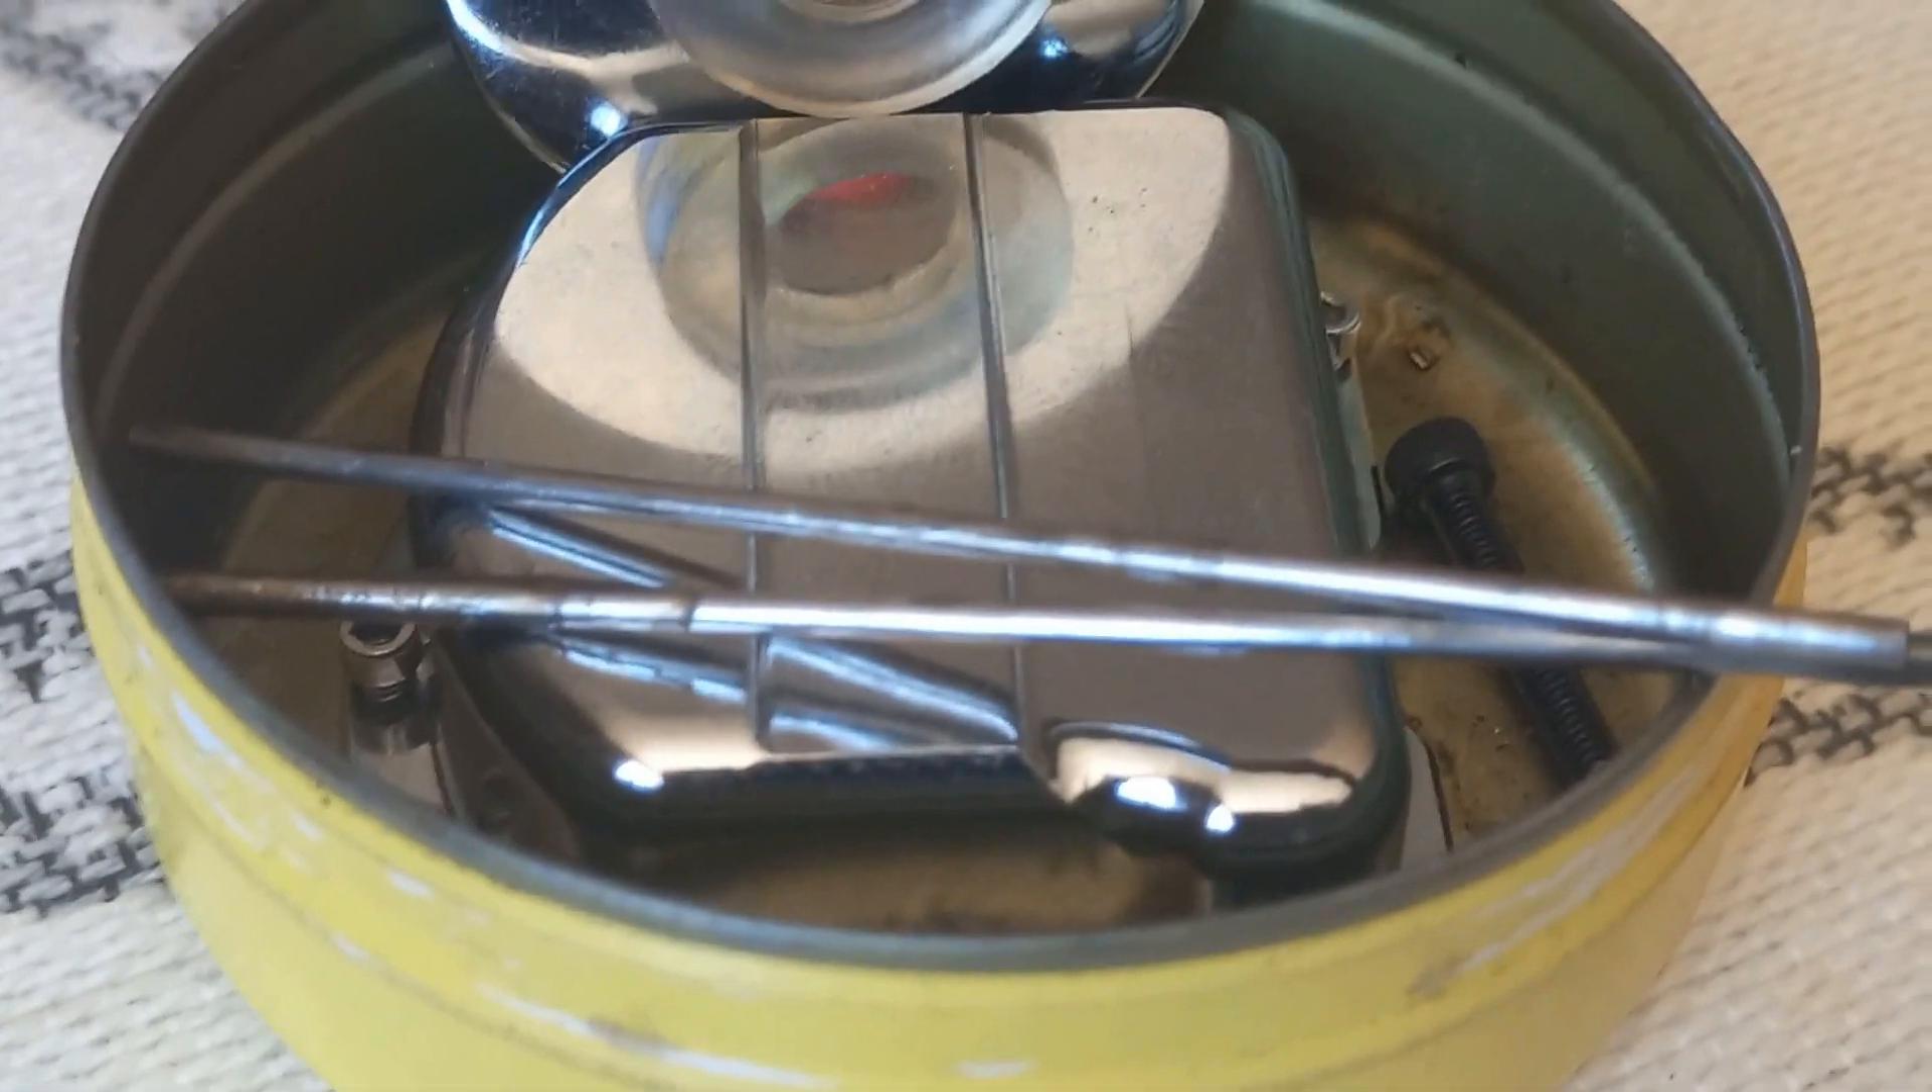I've put the push rods over there obviously I've got to get them back but for now we're going to use a little bit of petrol and clean up this side.